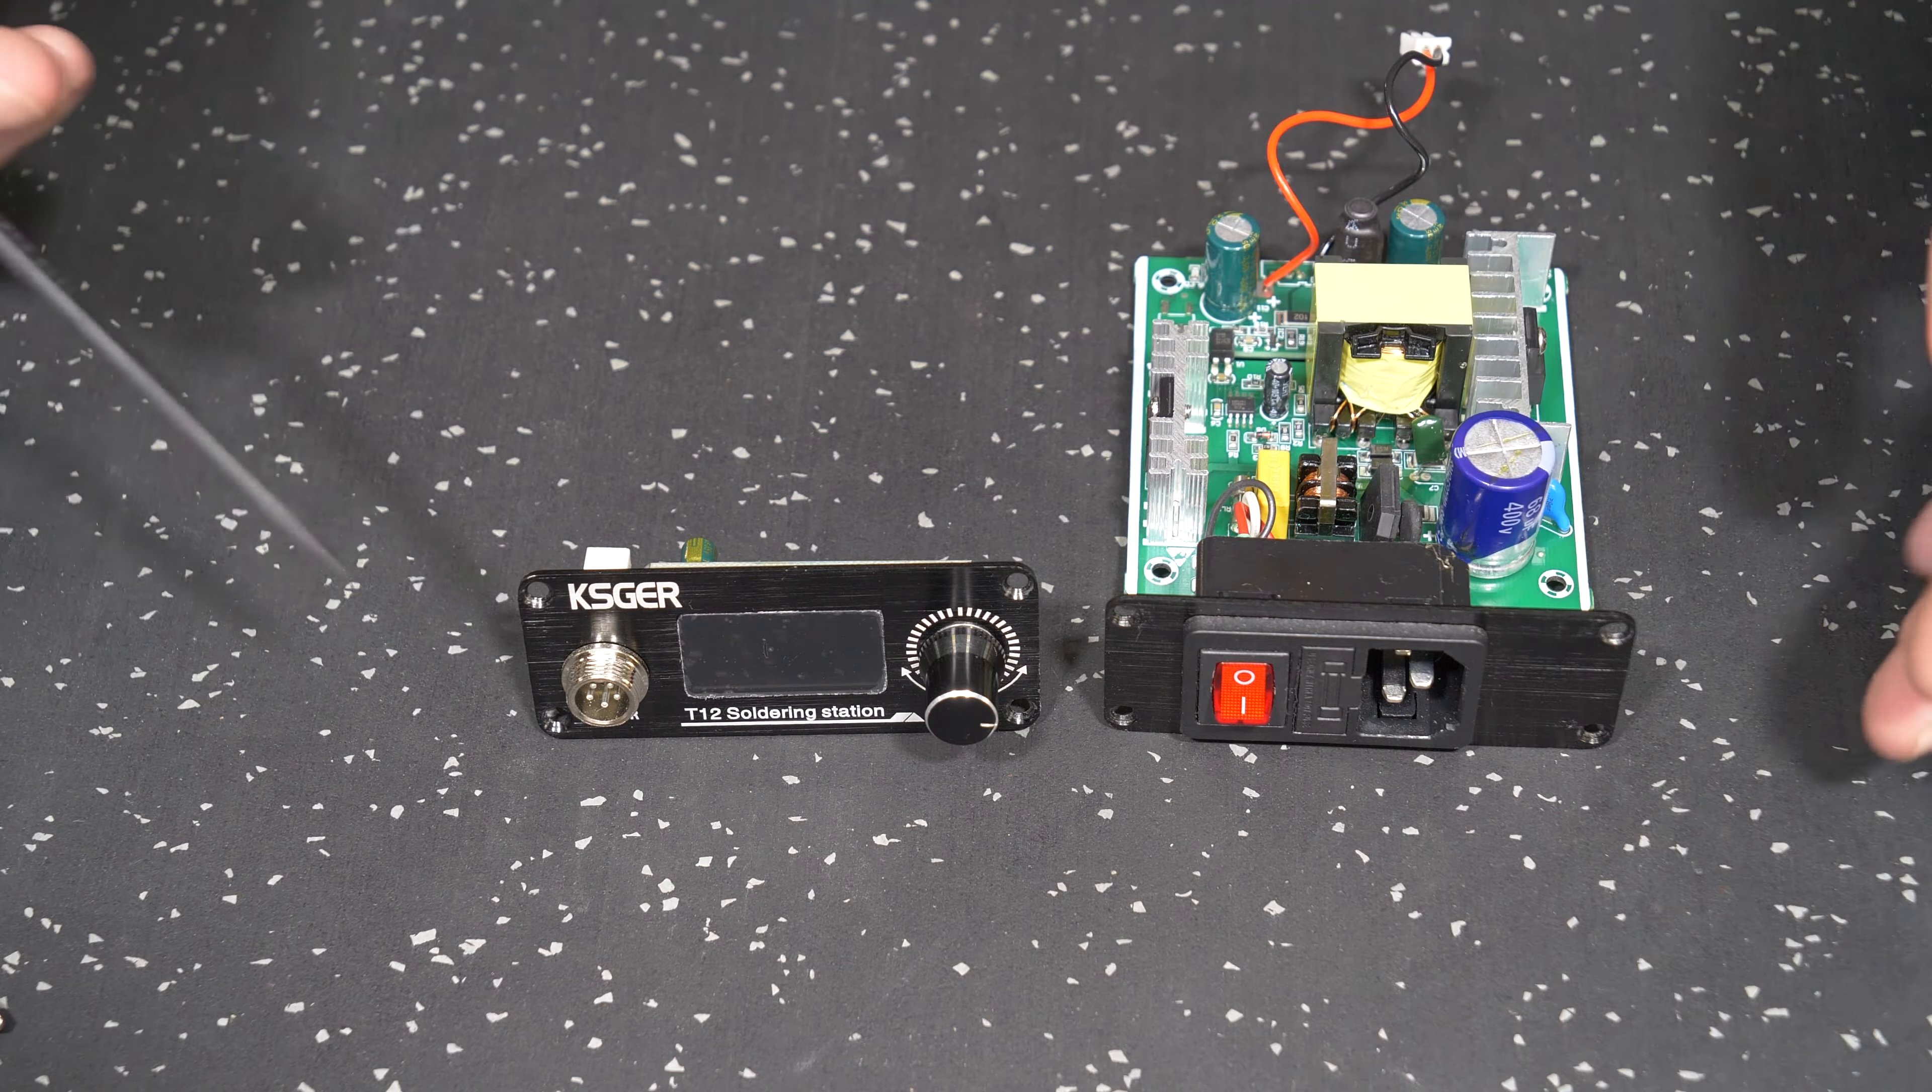So you can now see that the rear plate and front plate have been taken off the main body of the enclosure.